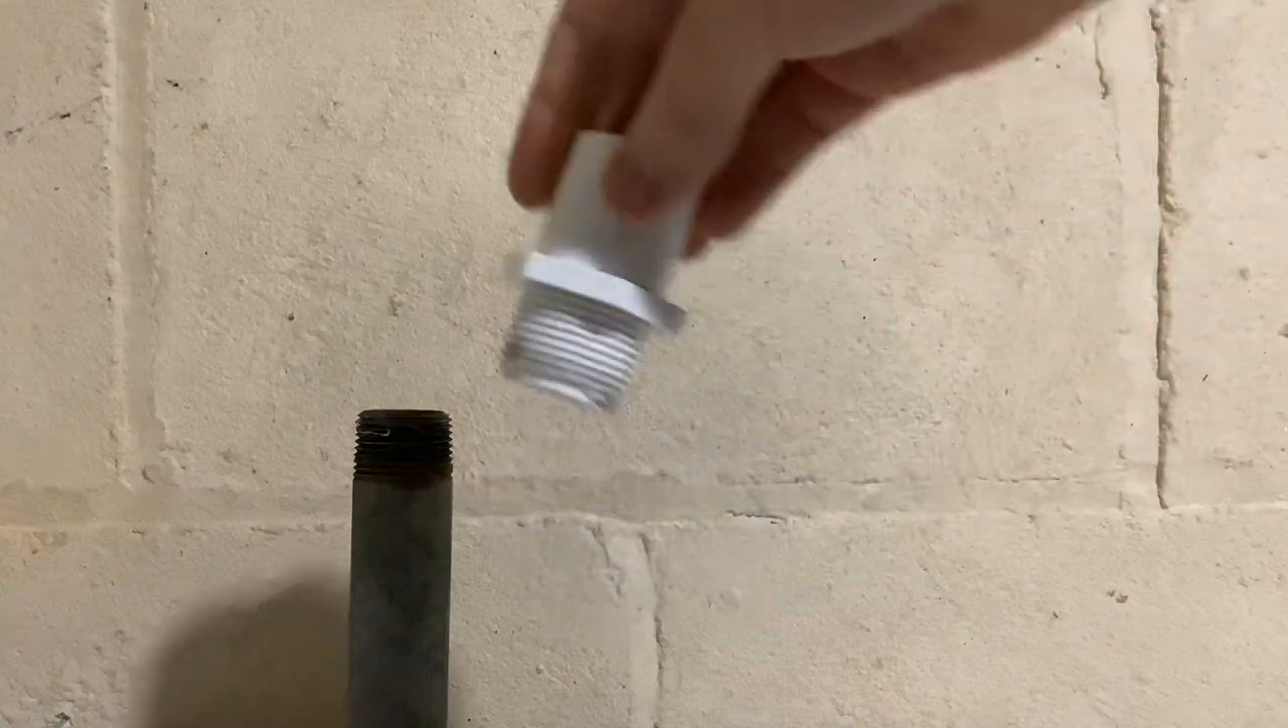Of course, I can't just take these two pieces and screw them together because they're both male threads.